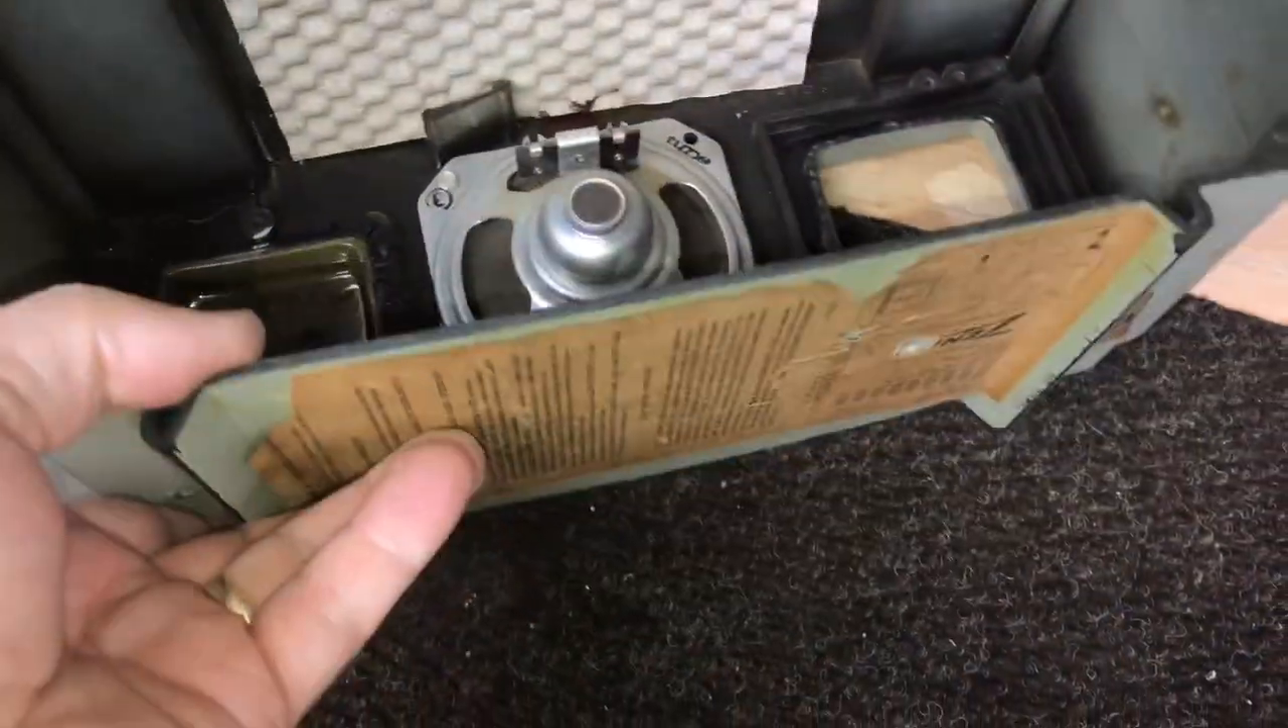Still need to take the speaker out before we start working on this cabinet.